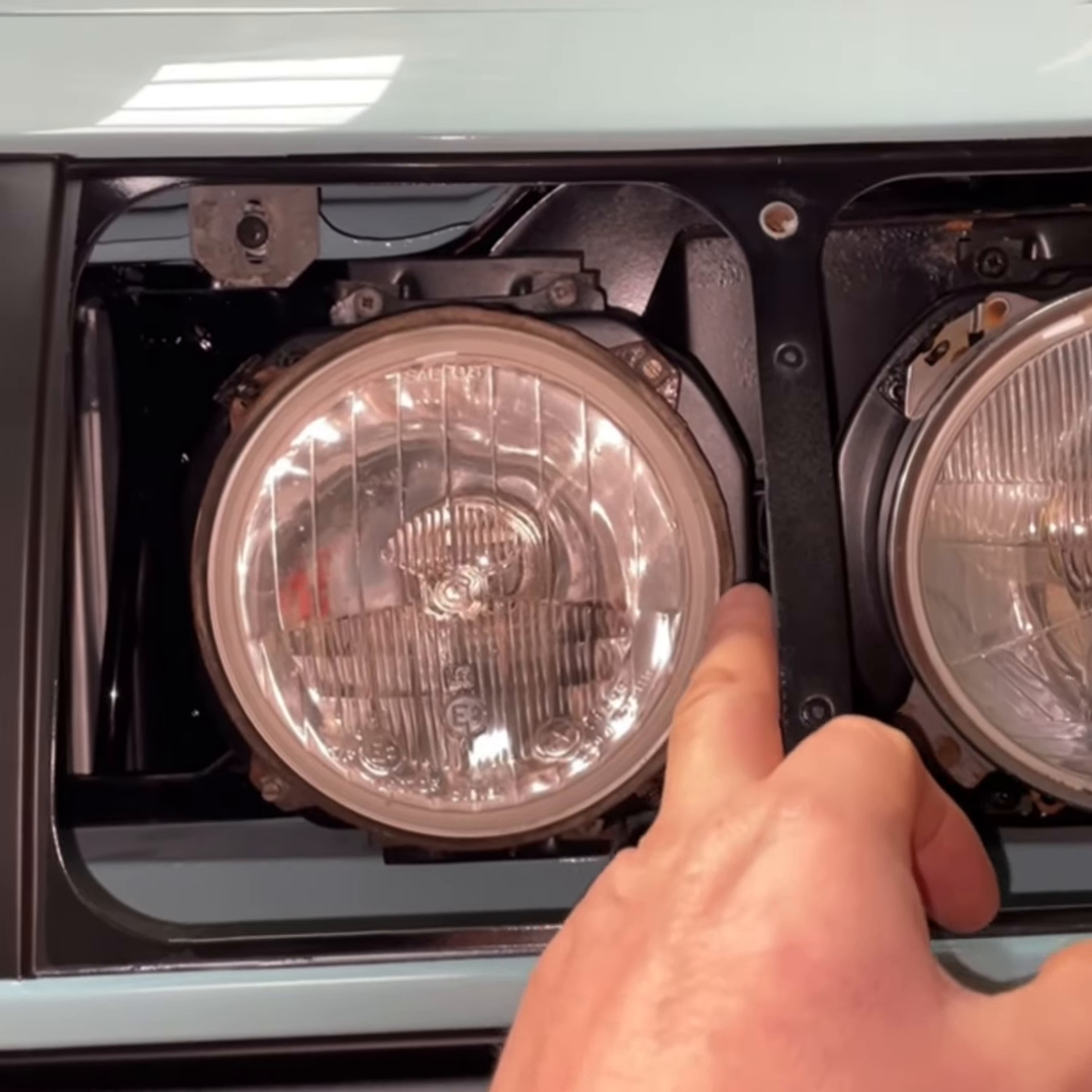You can actually see the headlights really close to the bottom here big gap up top.